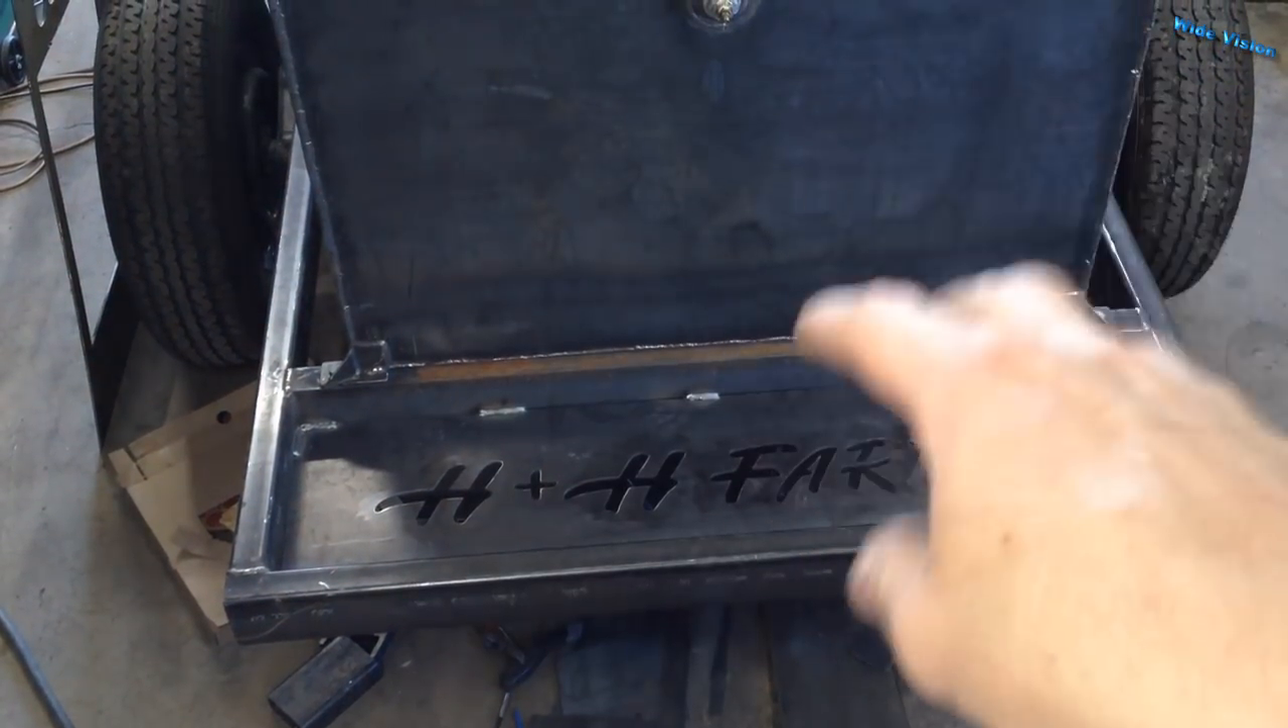We got this plate cut out, and there it is in the trailer.